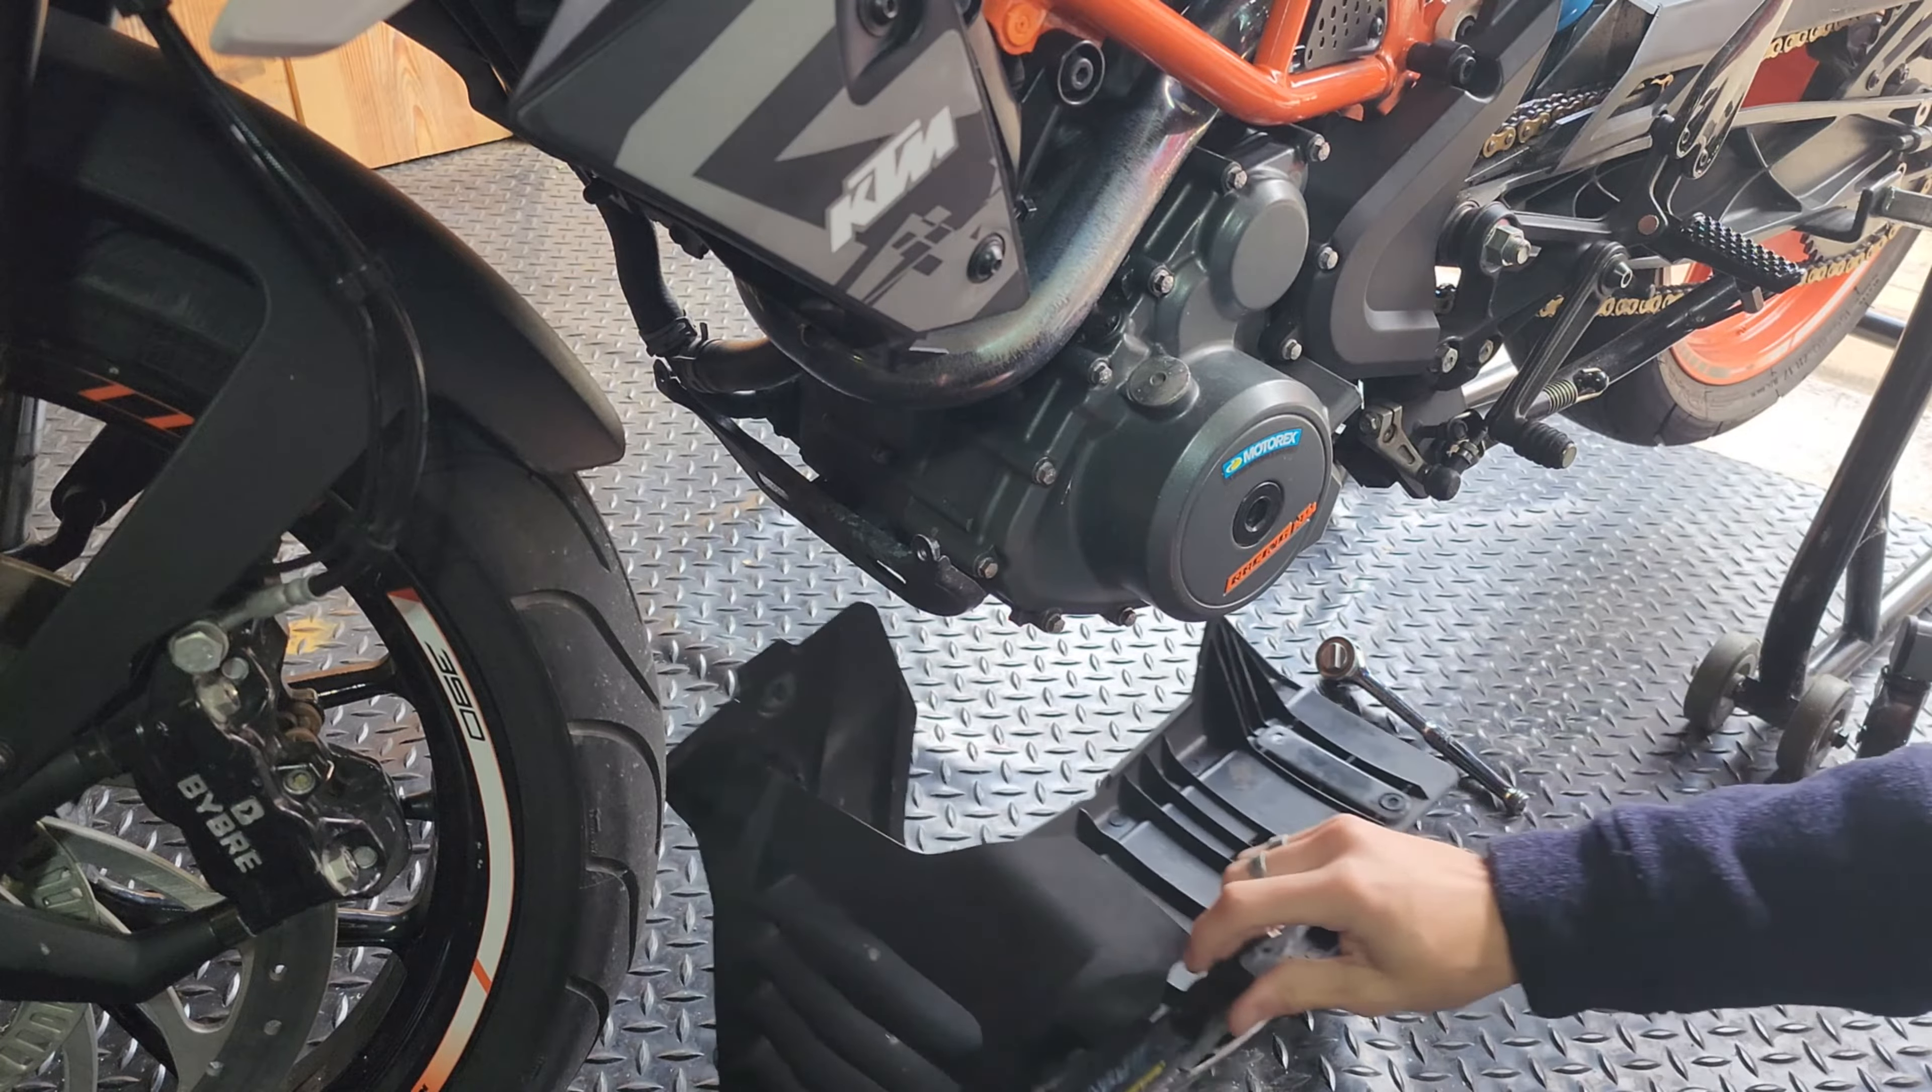All right, belly pan is off.